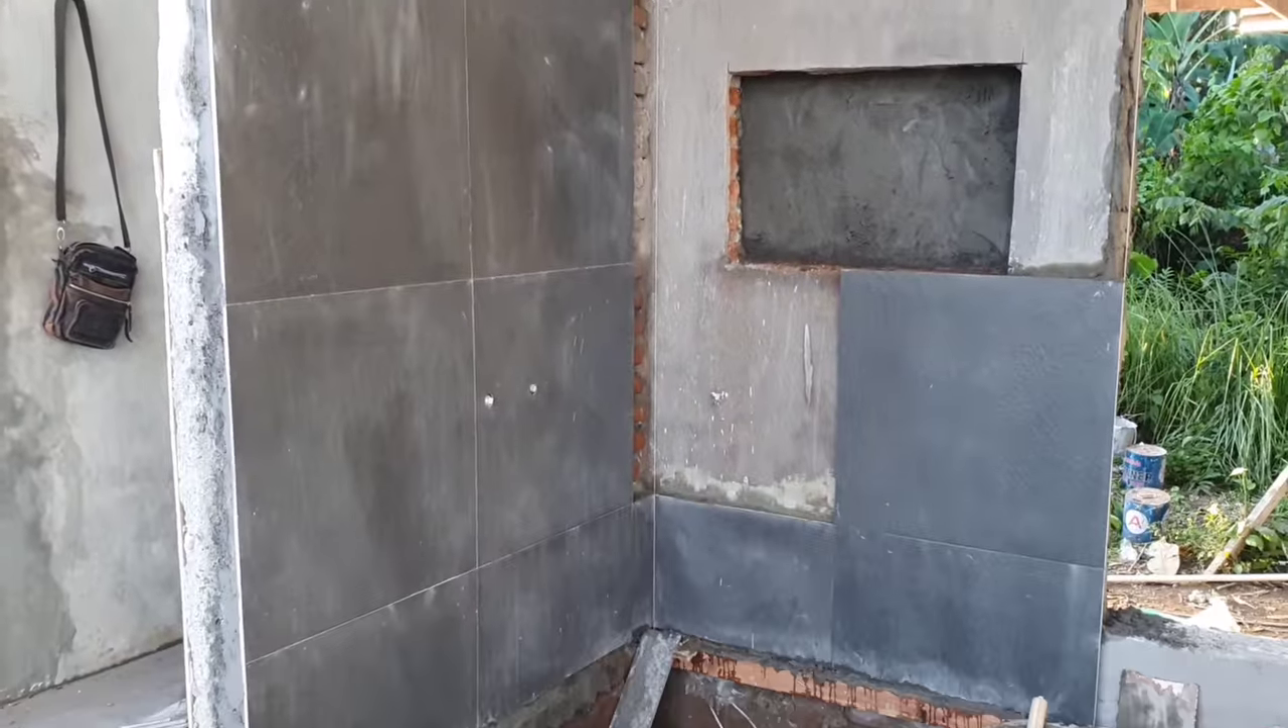All the black tiles are almost finished but we were missing one box that i just received by delivery.